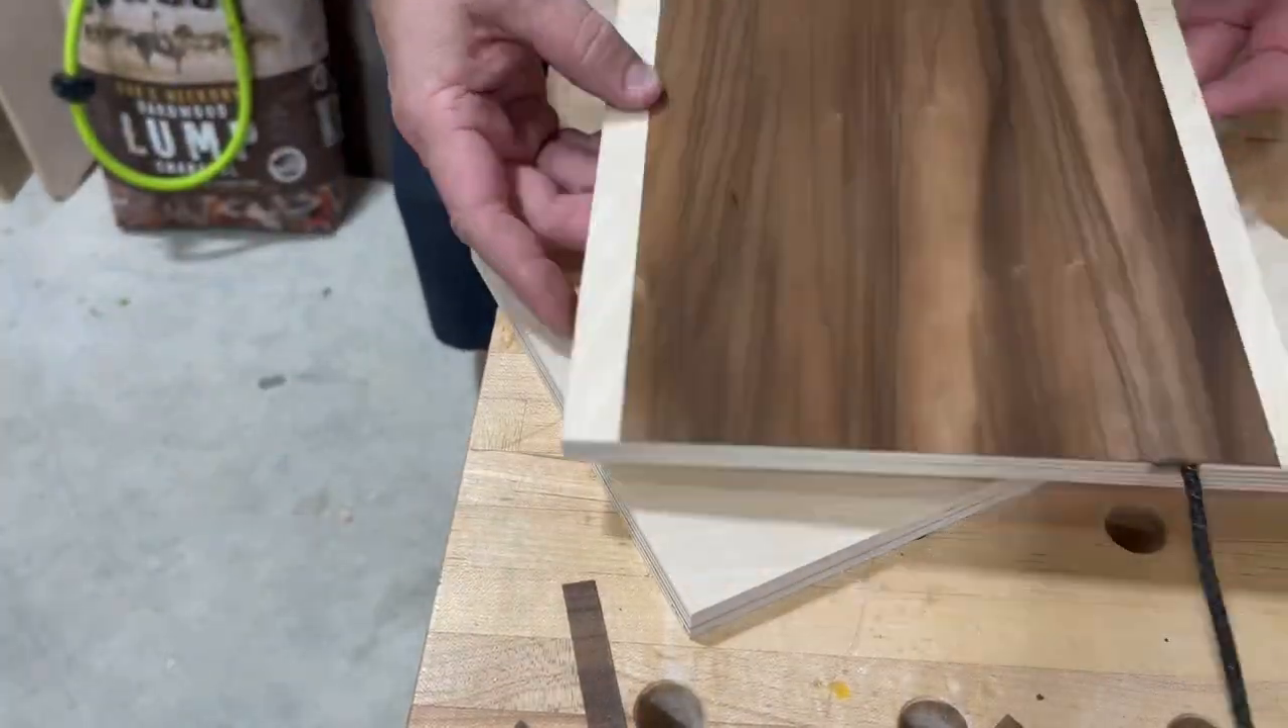And now we've got a nice piece of walnut covering everything up.